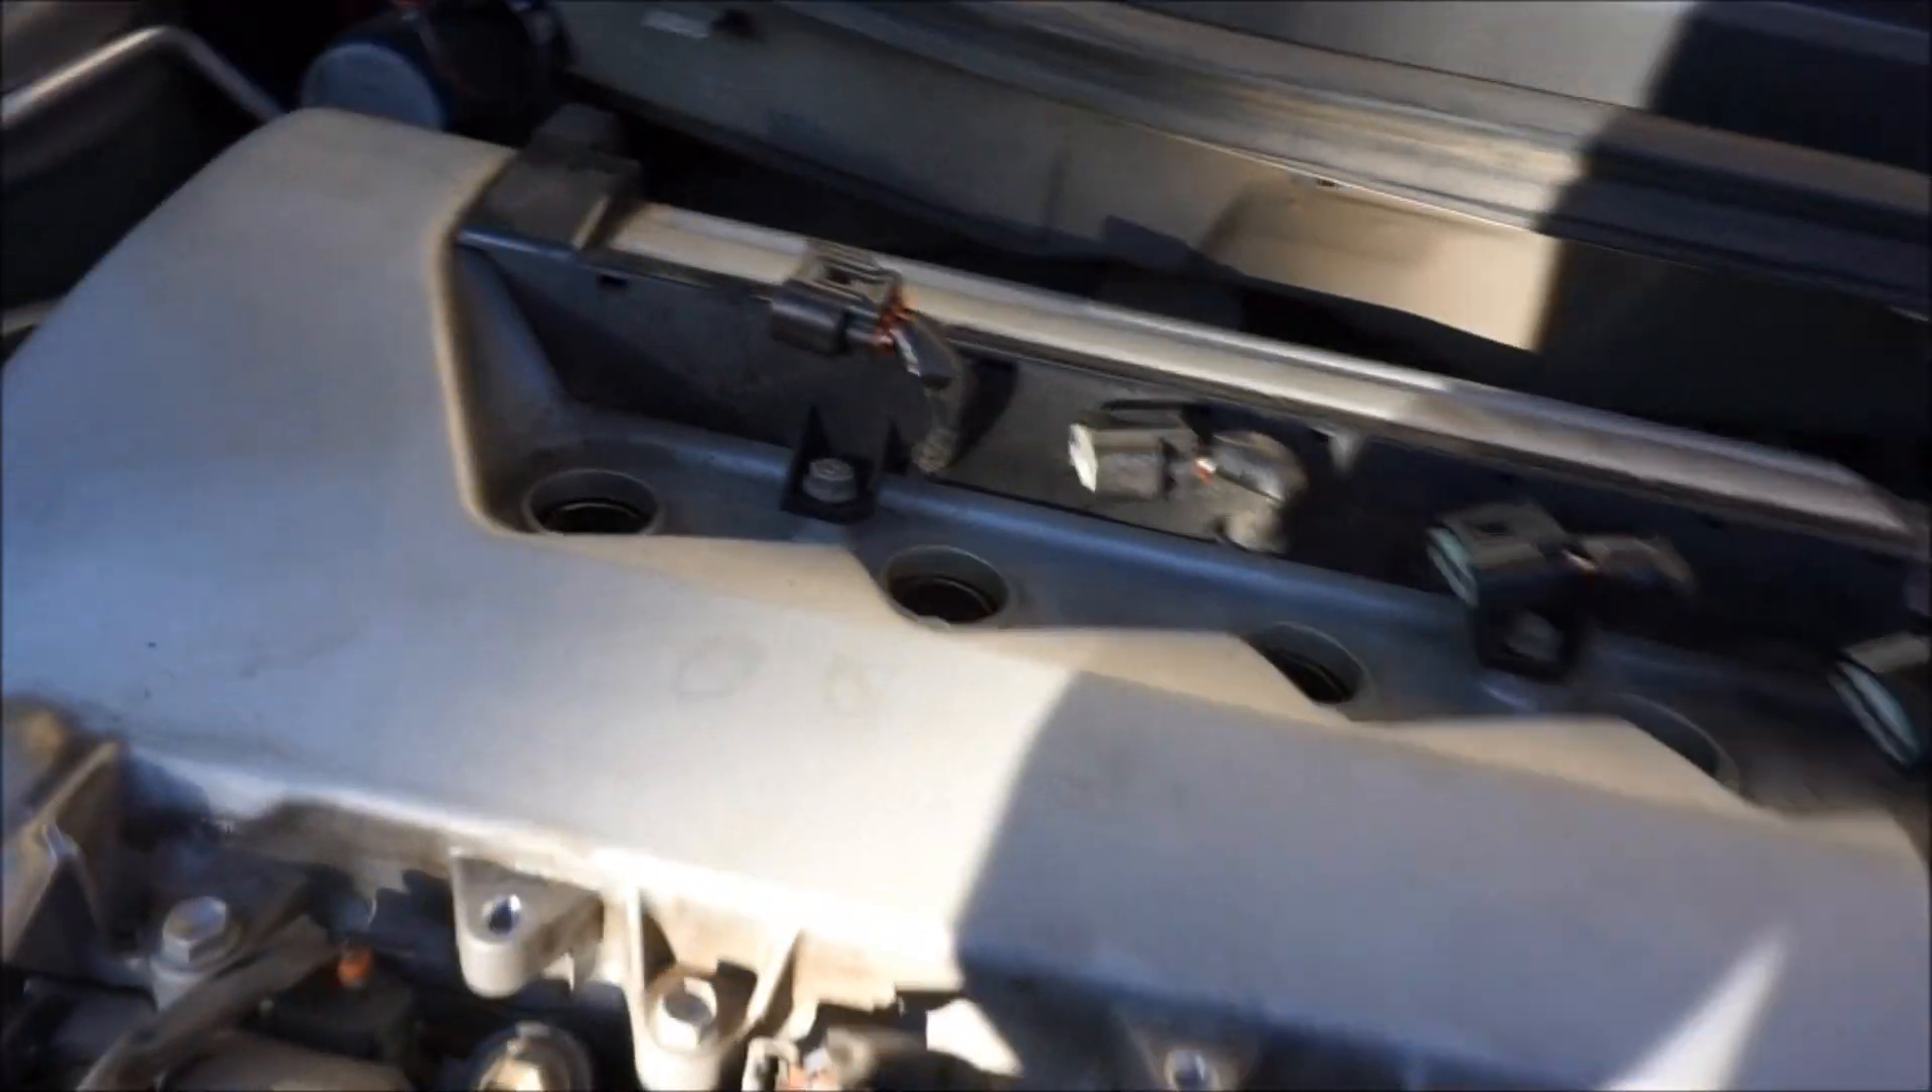All right all the coils are out coil packs are out.